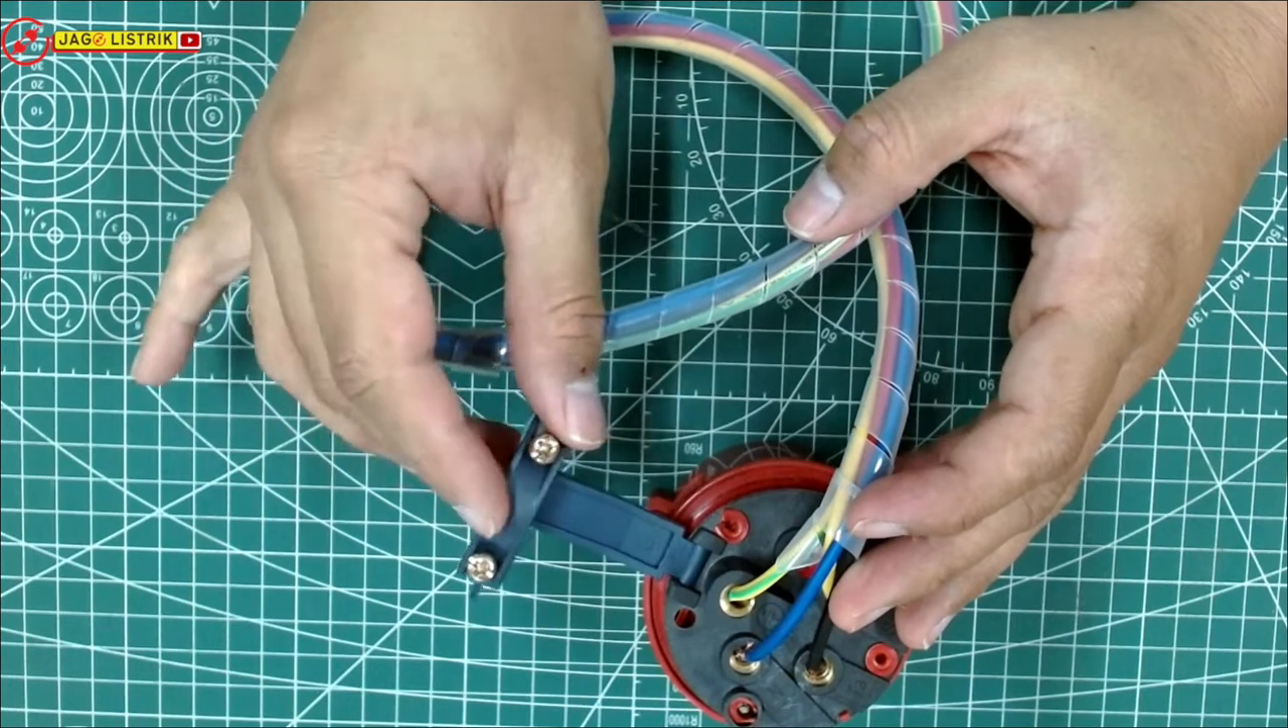Oke spiral nya sudah terpasang ya teman-teman.